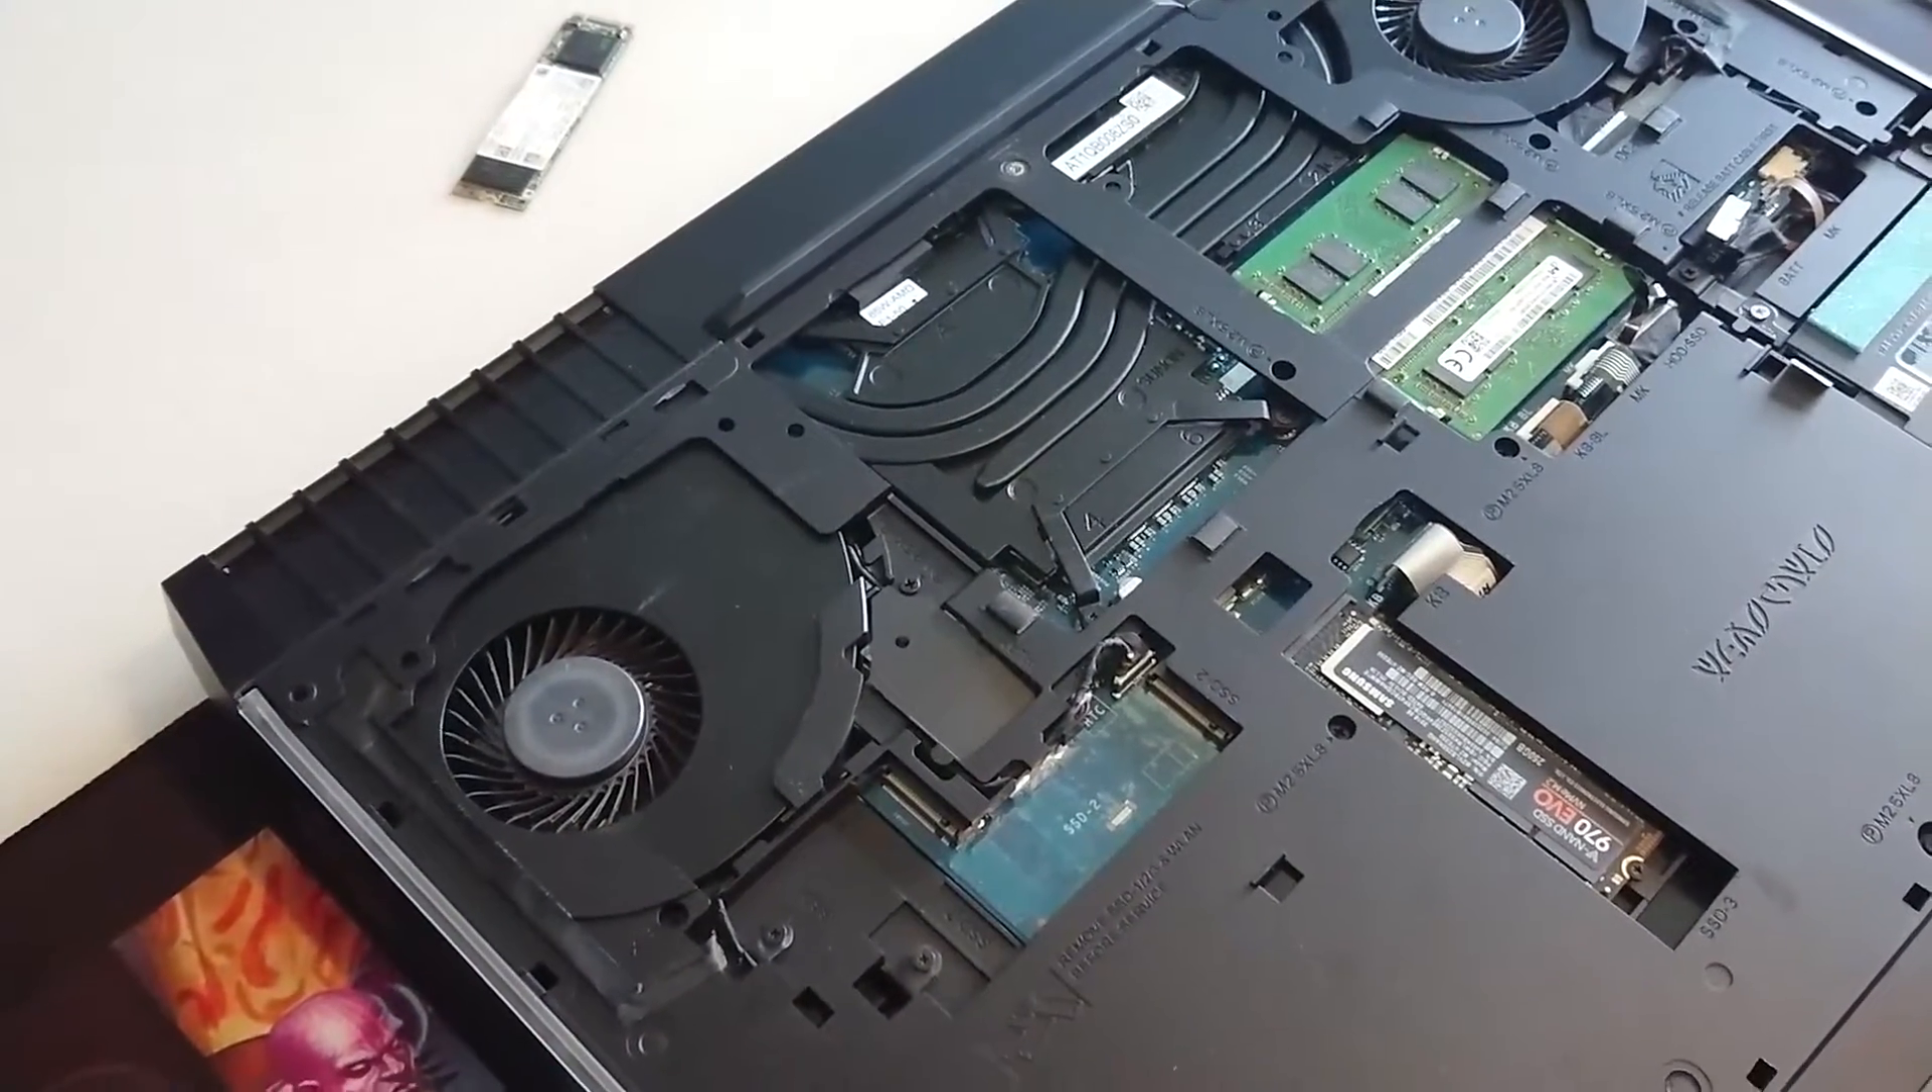So the new SSD is in.